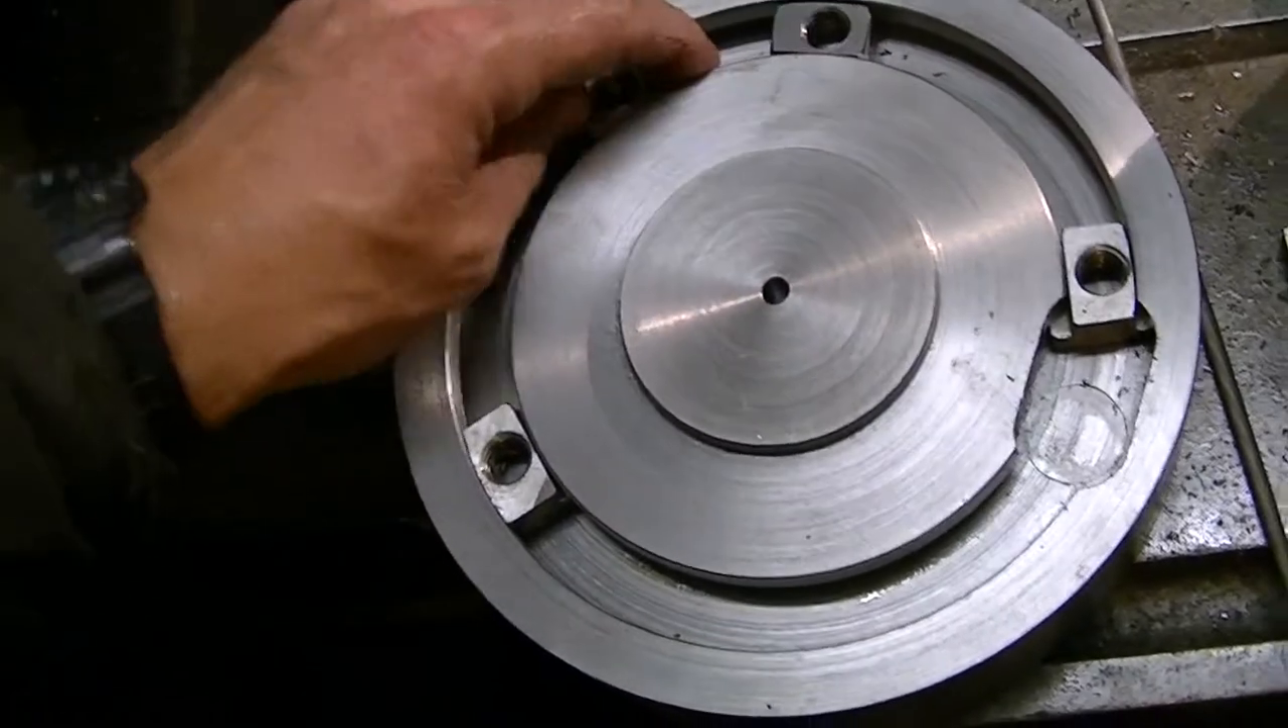Here's the mount with the T nuts in. You can see the register that registers the back of the vertical head.